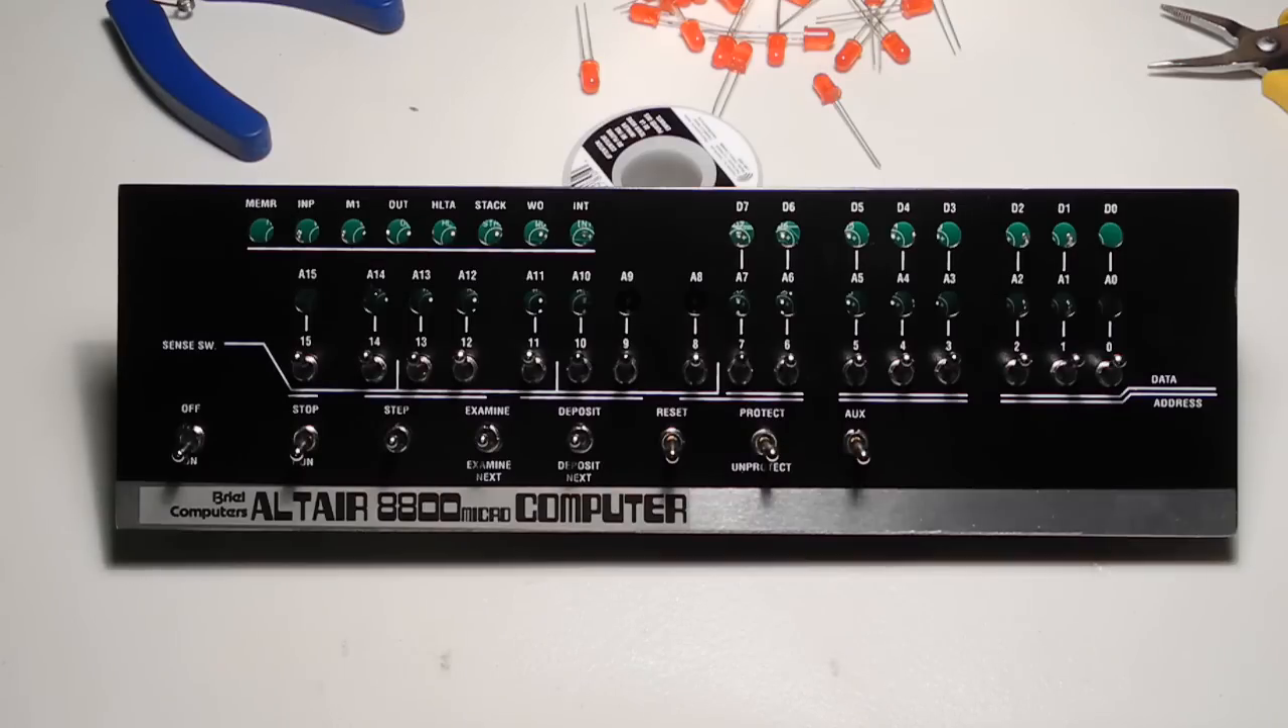Well, it was a little tedious, and it took a few attempts to get all the switches lined up properly, but I've now got the switches properly installed, and it's time to move on to the LEDs.